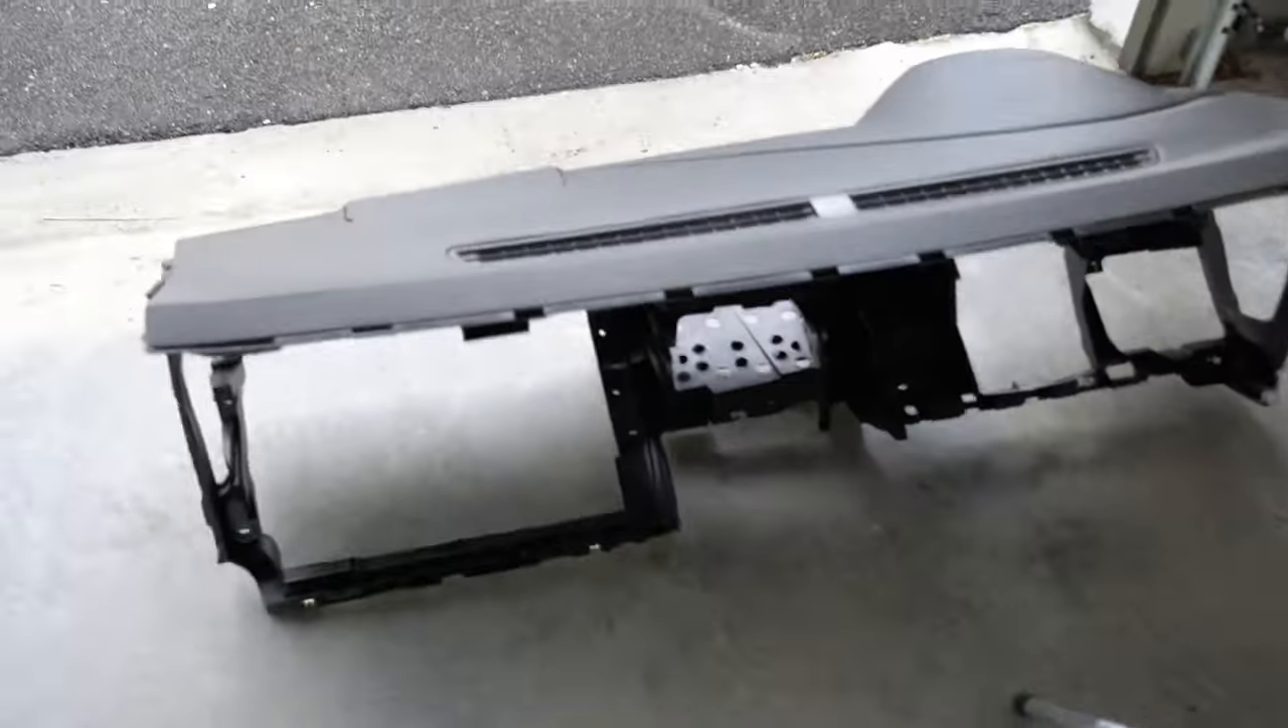And we no longer have a dash. Bare bones, but we got it out.